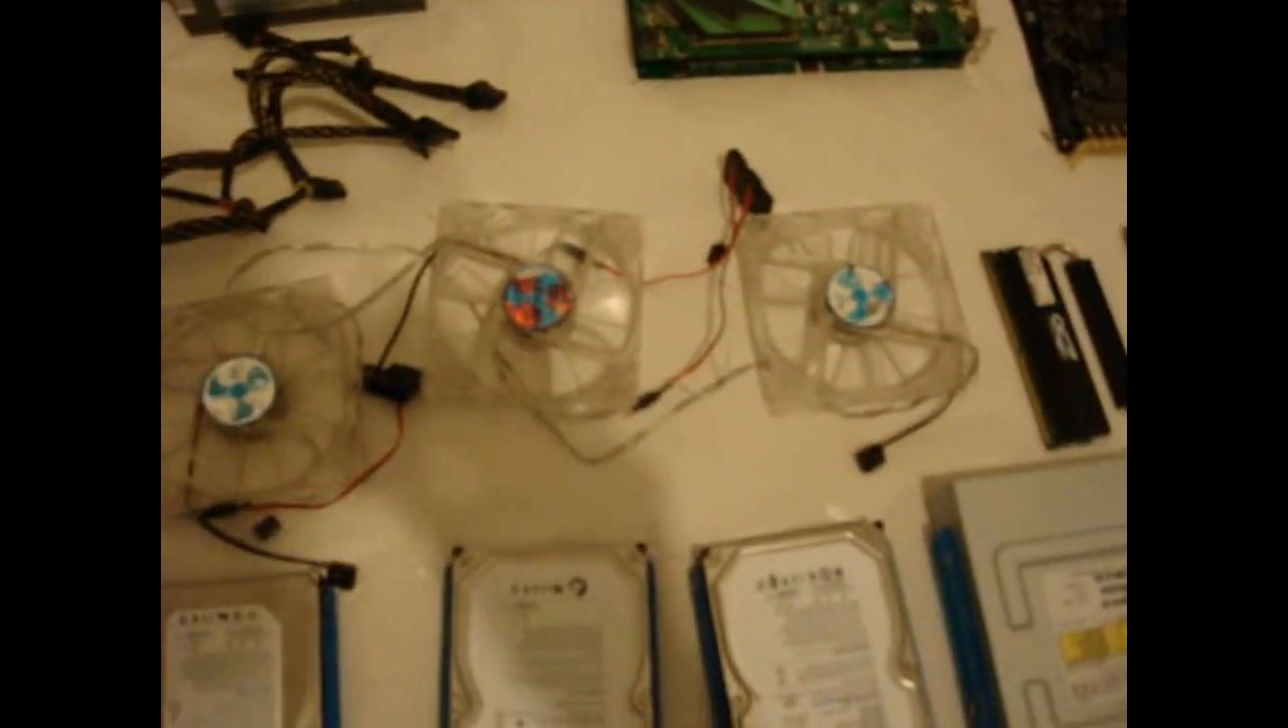So I basically took out every component of the computer.